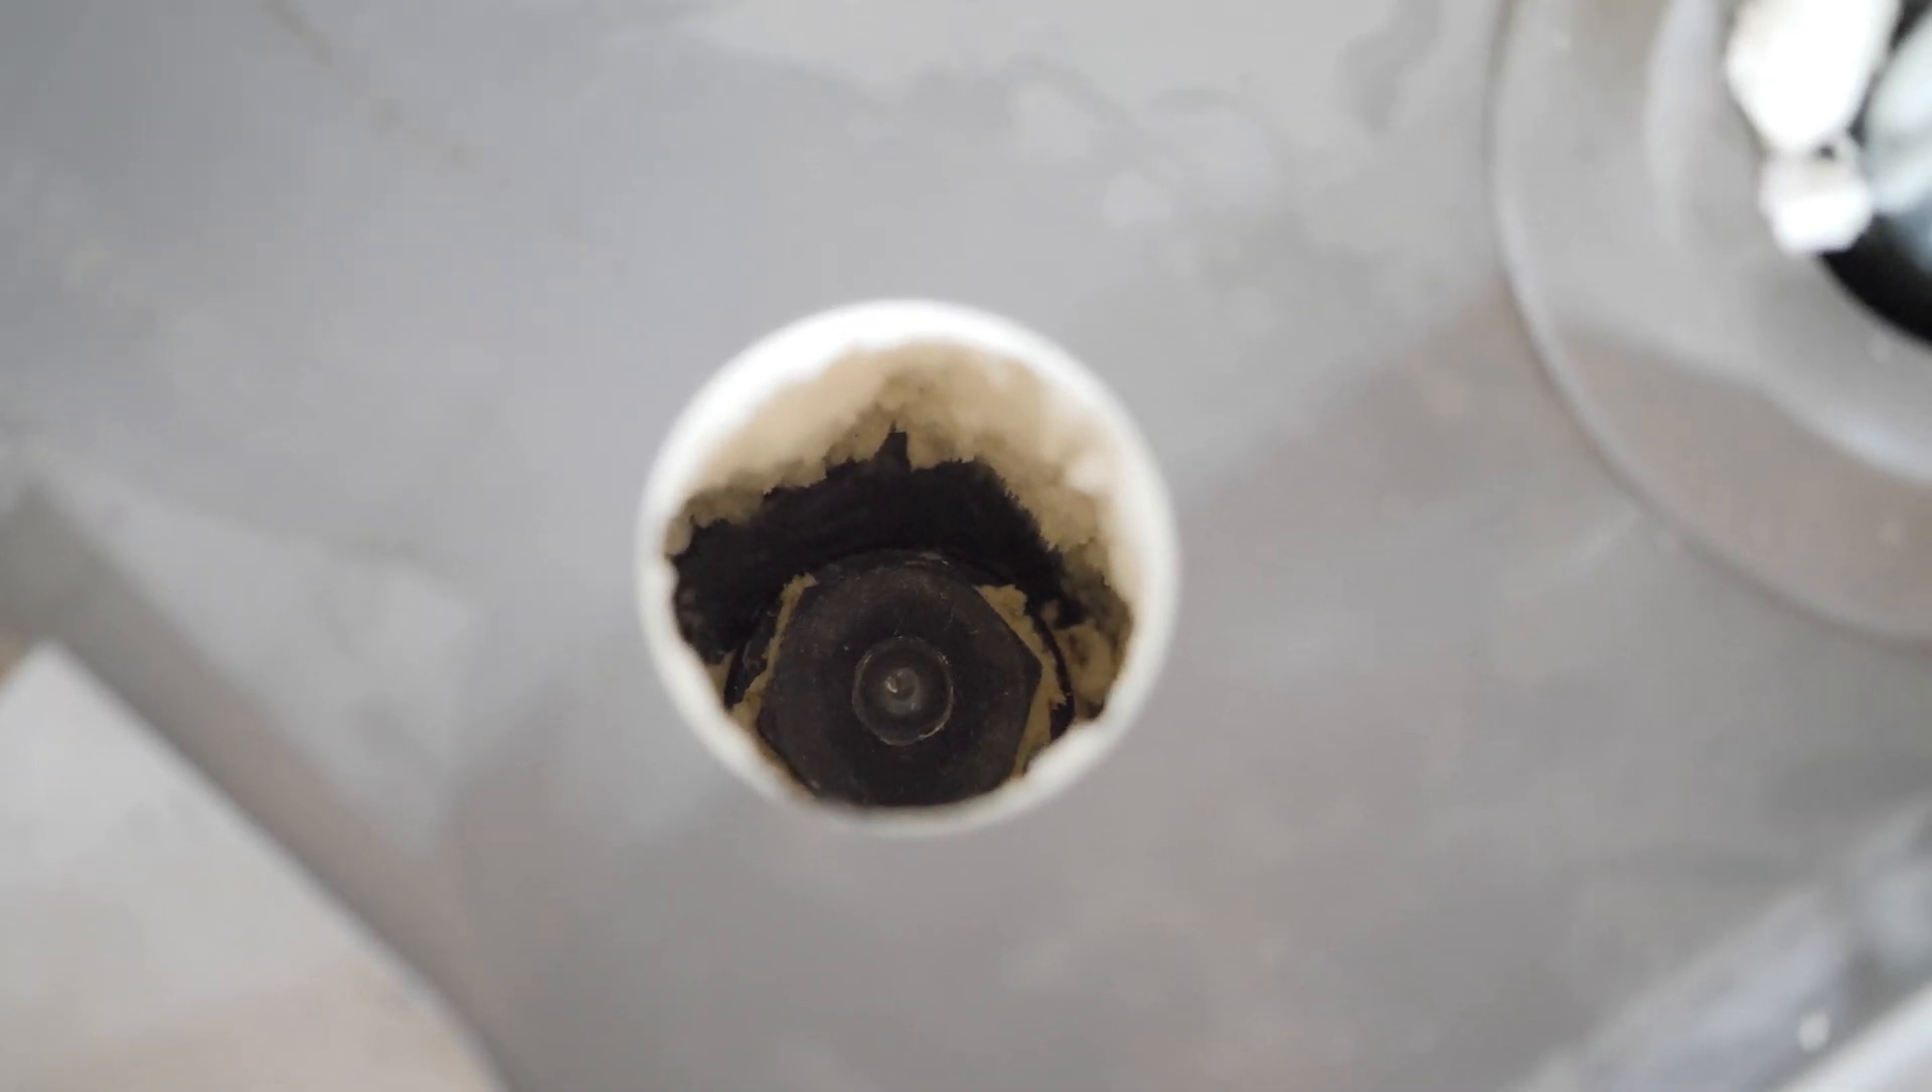There's the bolt in there we got to take out.